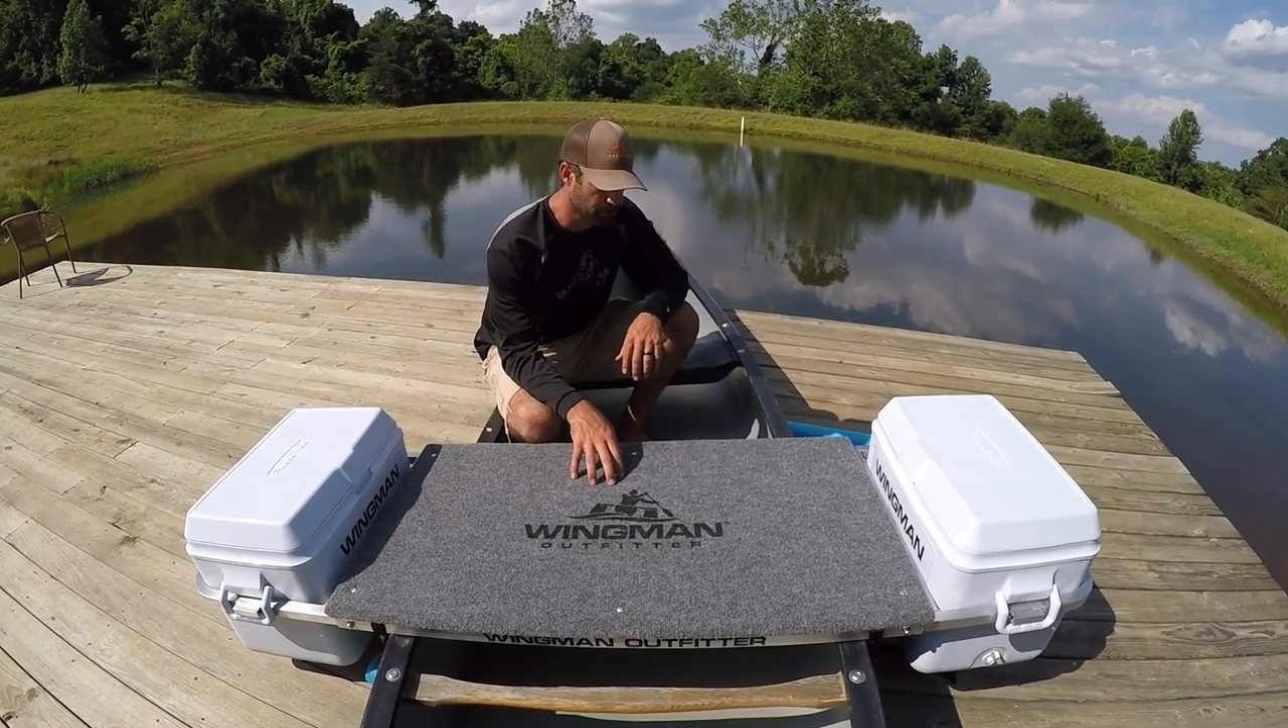Okay now that the frame and everything is on the boat, you're ready to go.